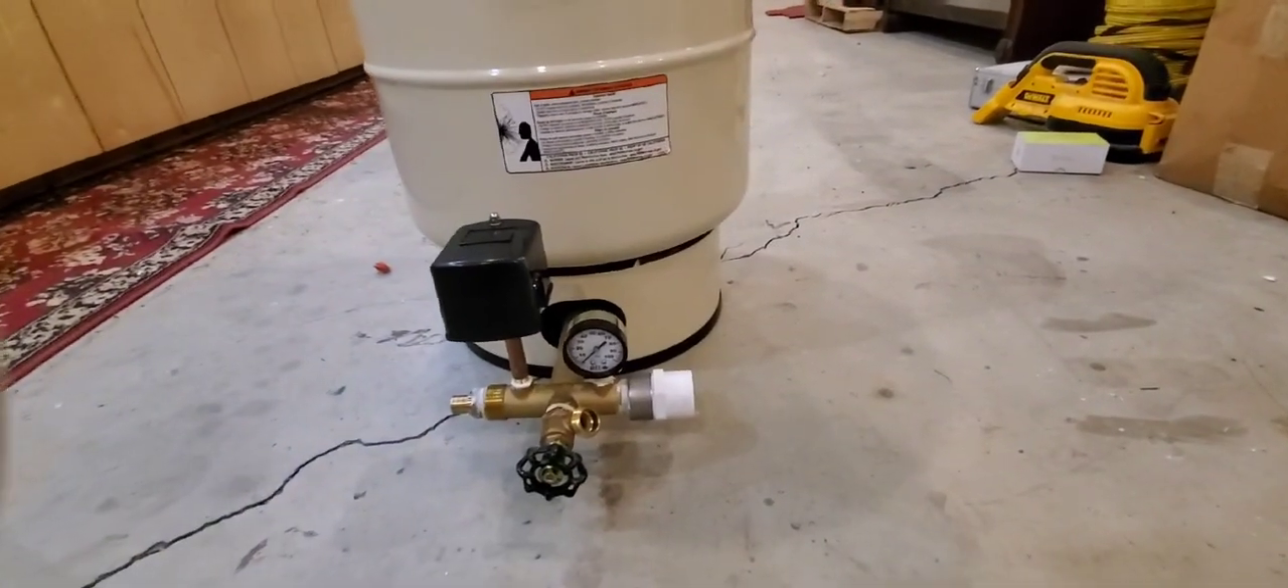Just like that you have replaced your bladder tanks control tee.